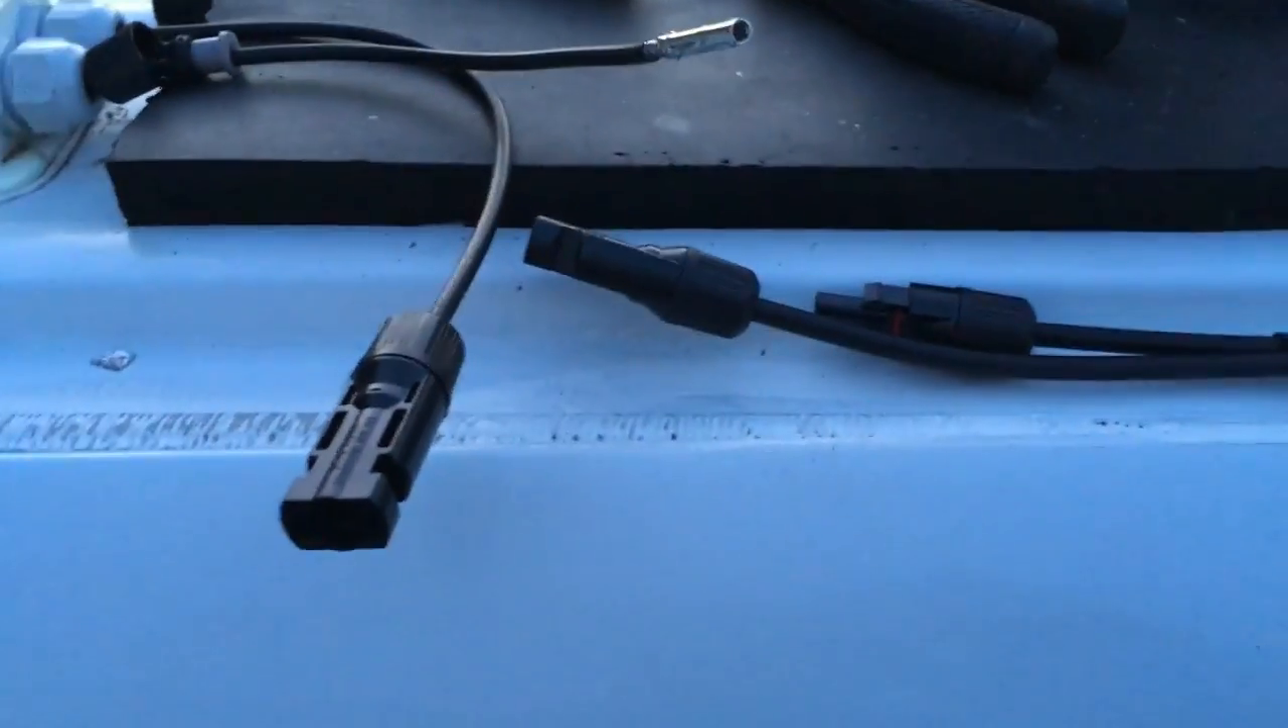Just got these last couple of connections to make on the cables that go down into the van.